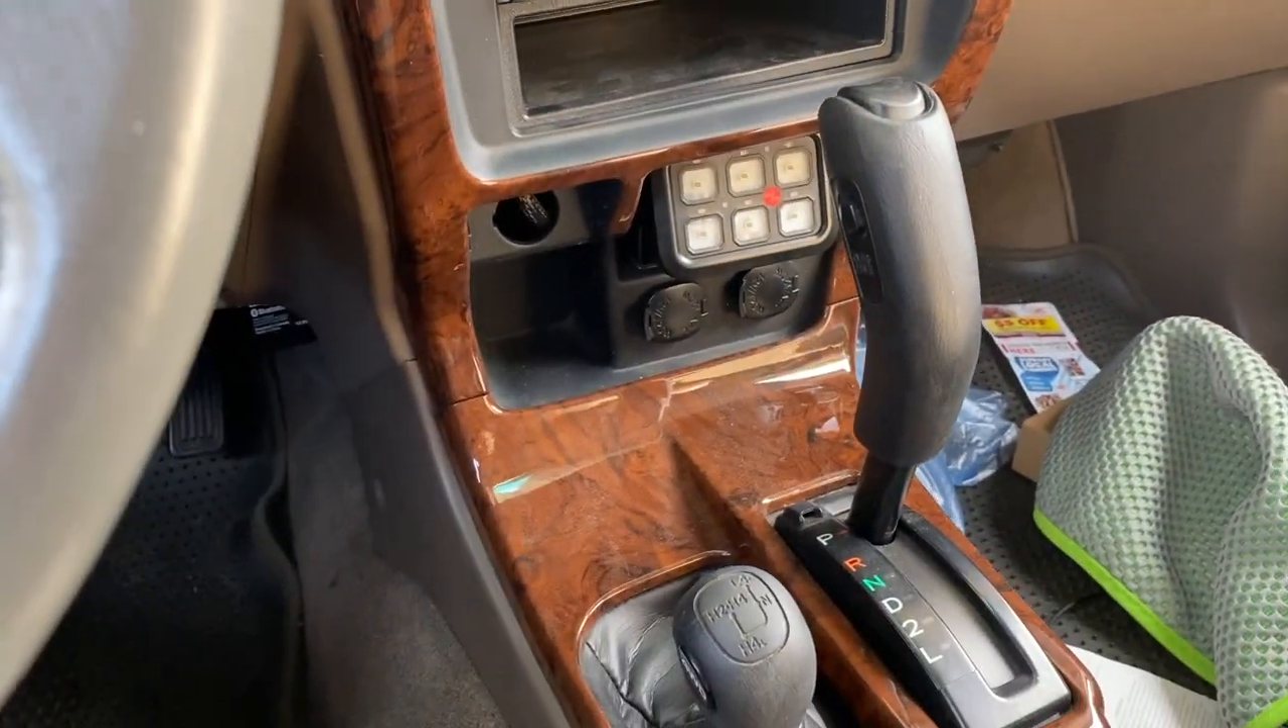So I got my dash put back together, and here's where the switch panel is.